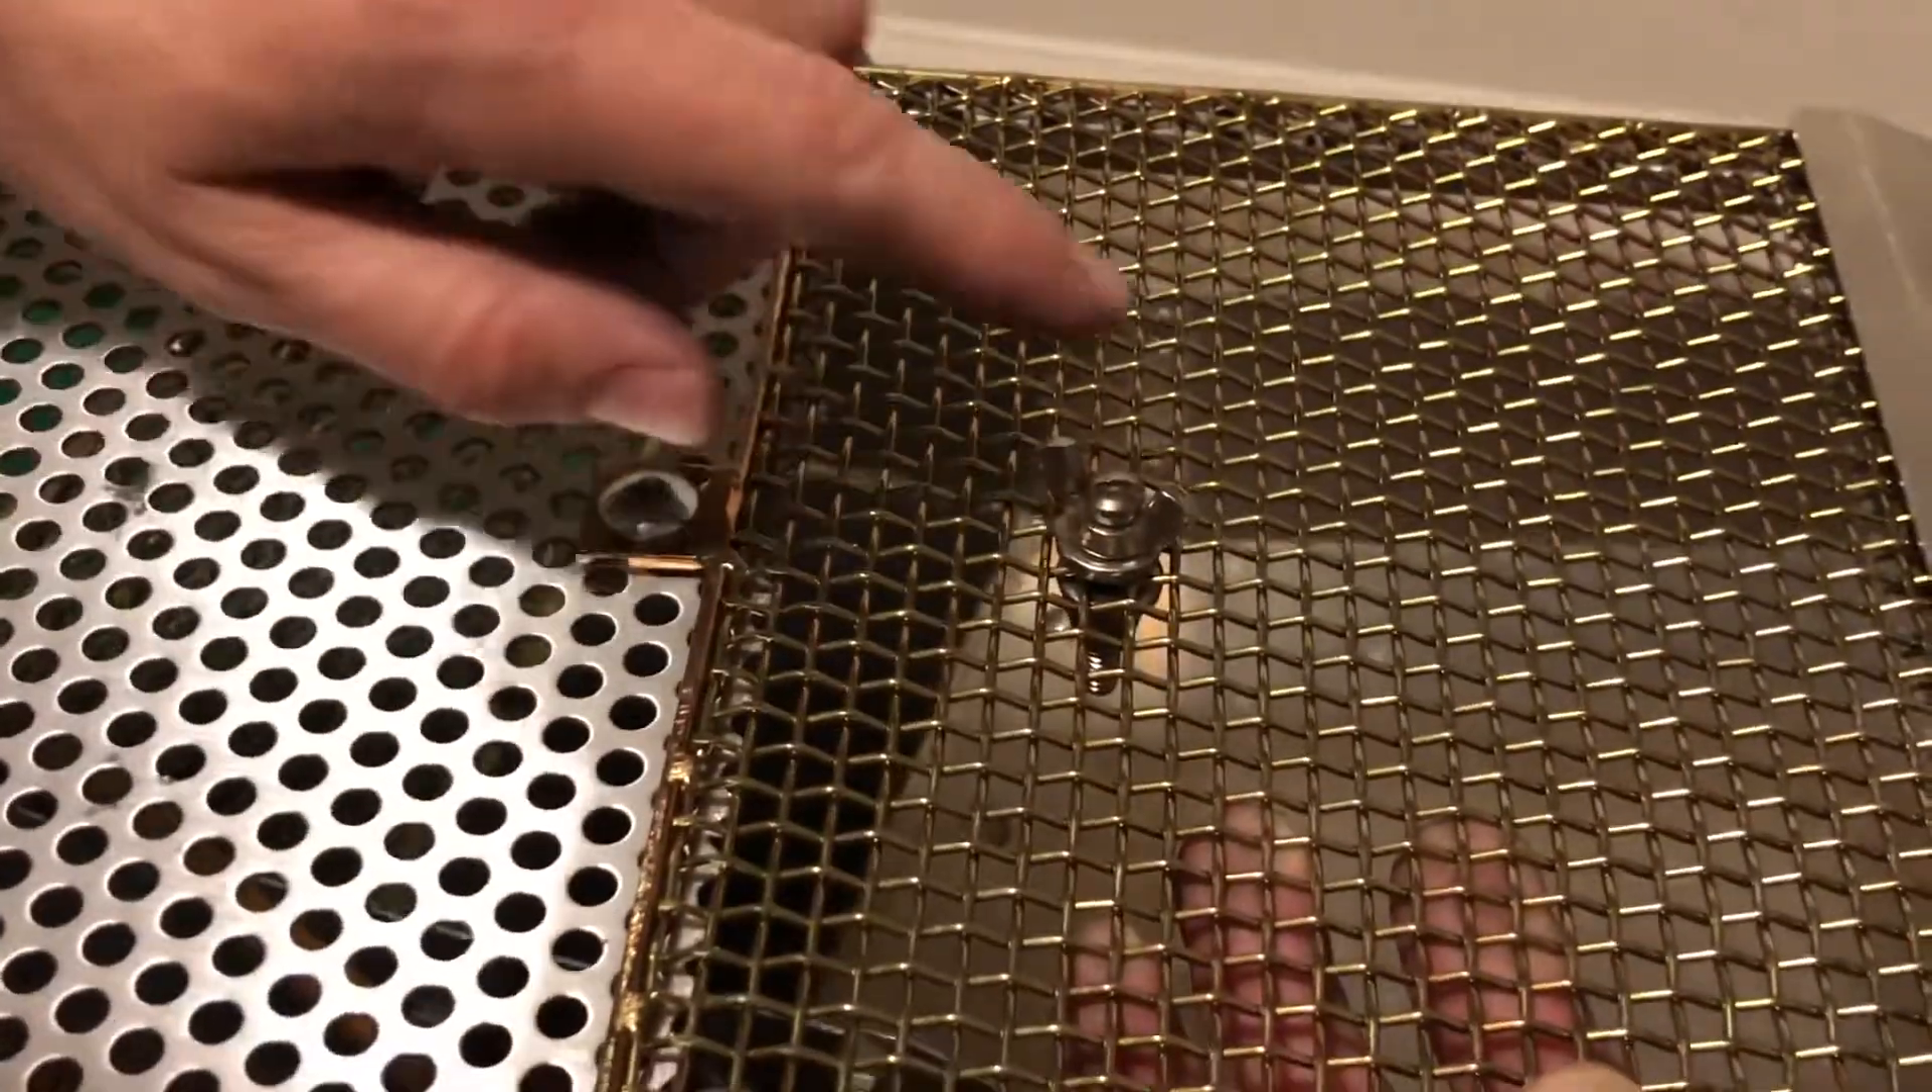I have my wing bolt permanently attached to the screen with a nylock nut right here.